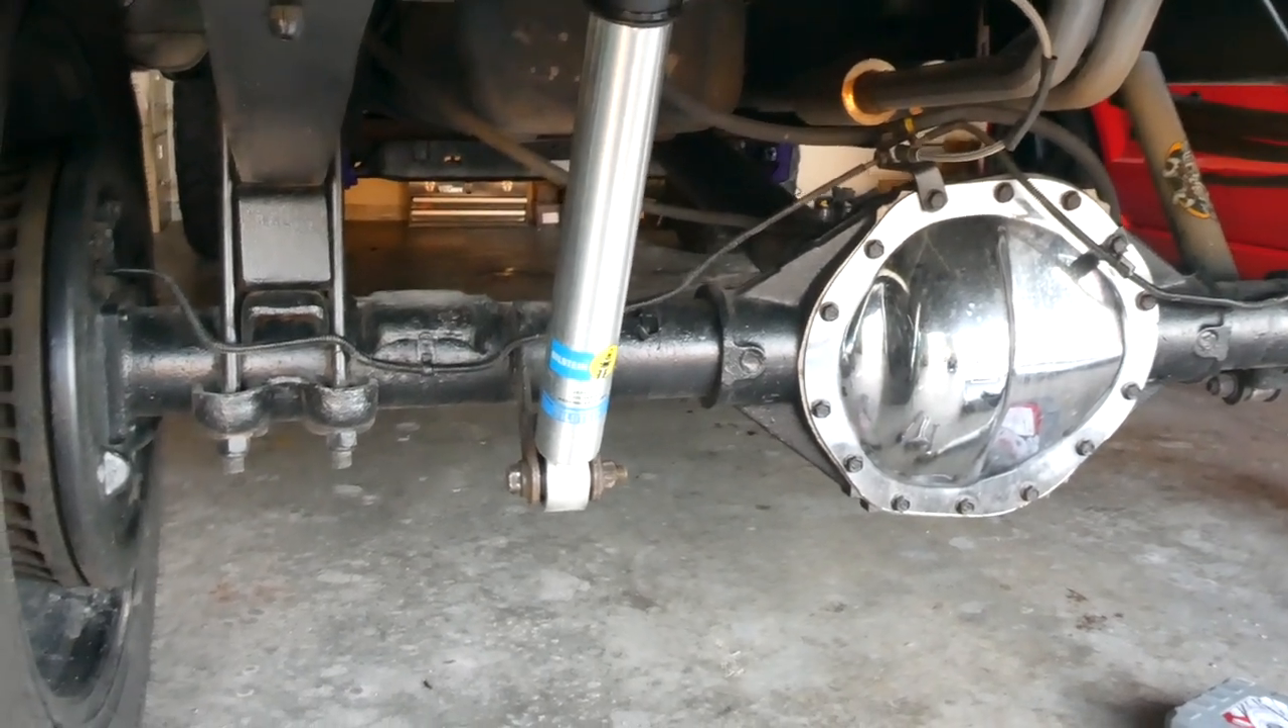And we've got the shock in place.